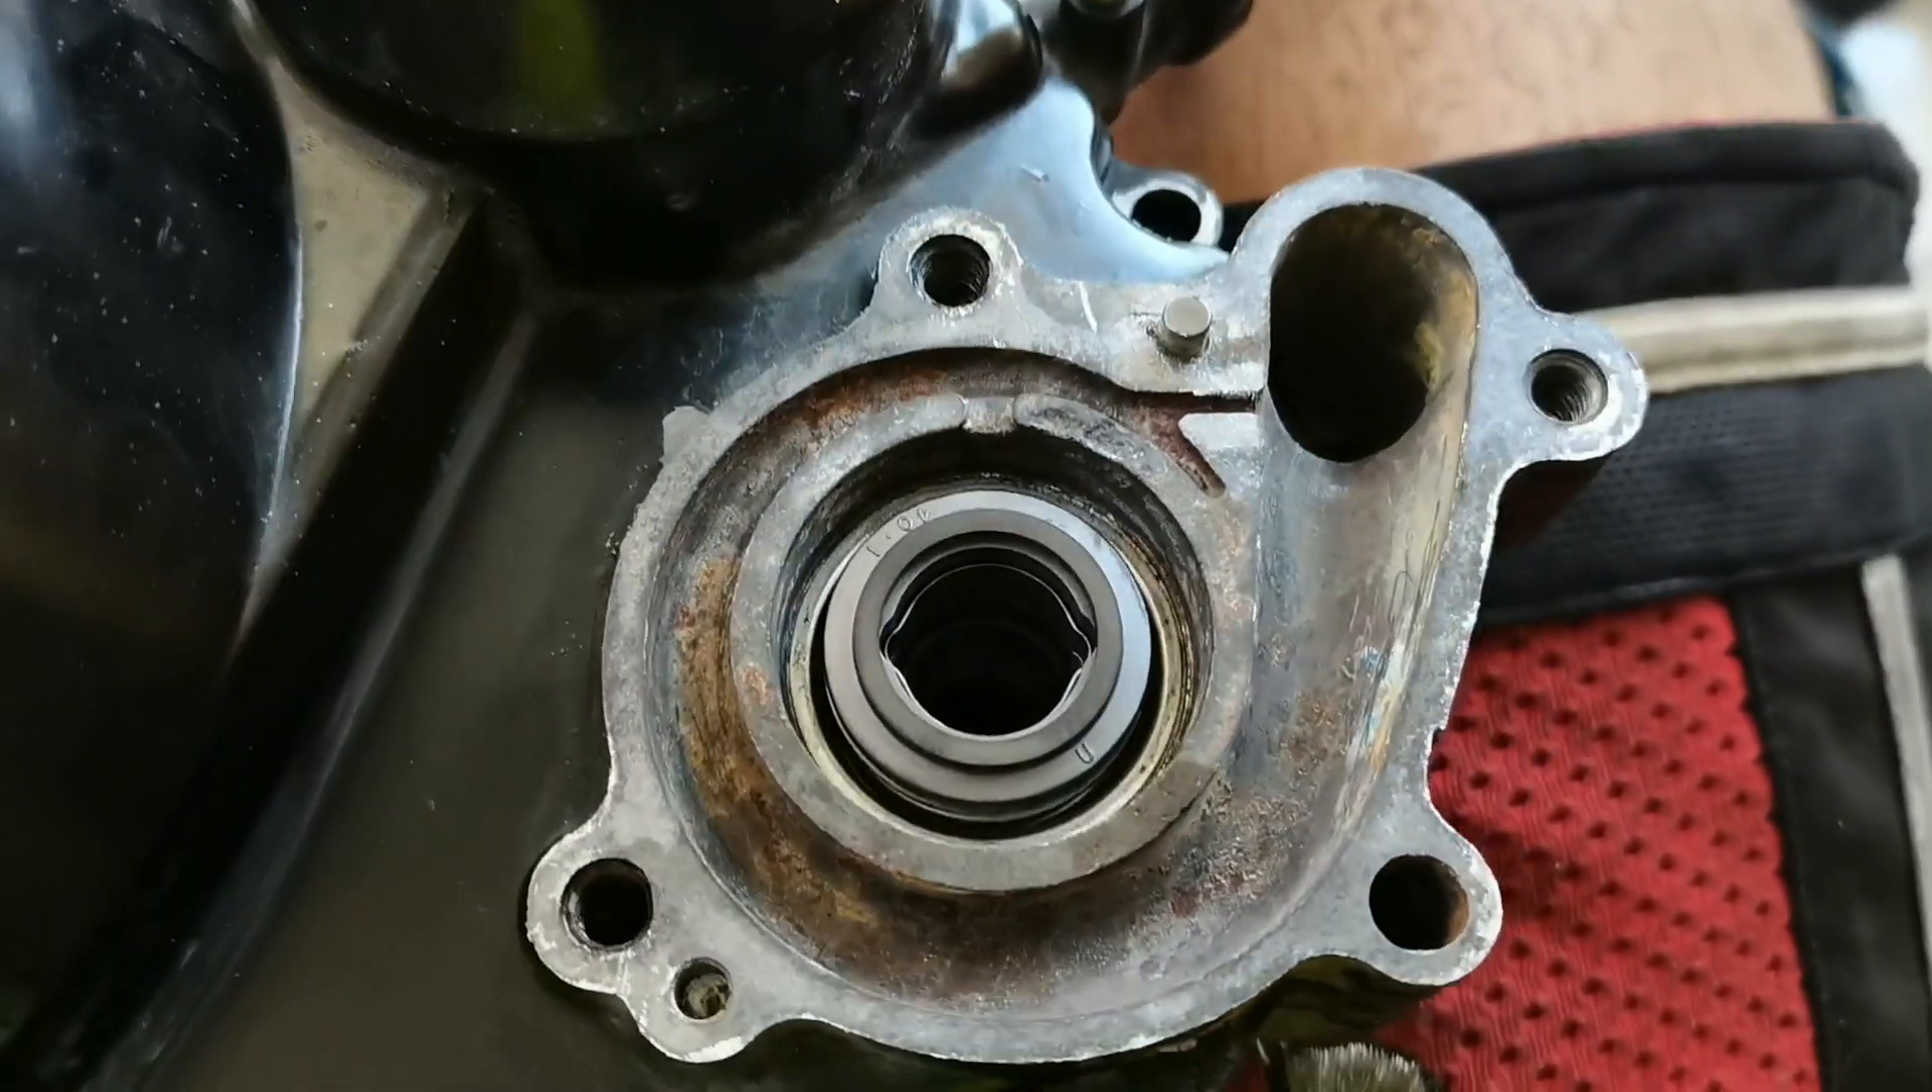Nah untuk Sil water pump Sudah kepasang ya.